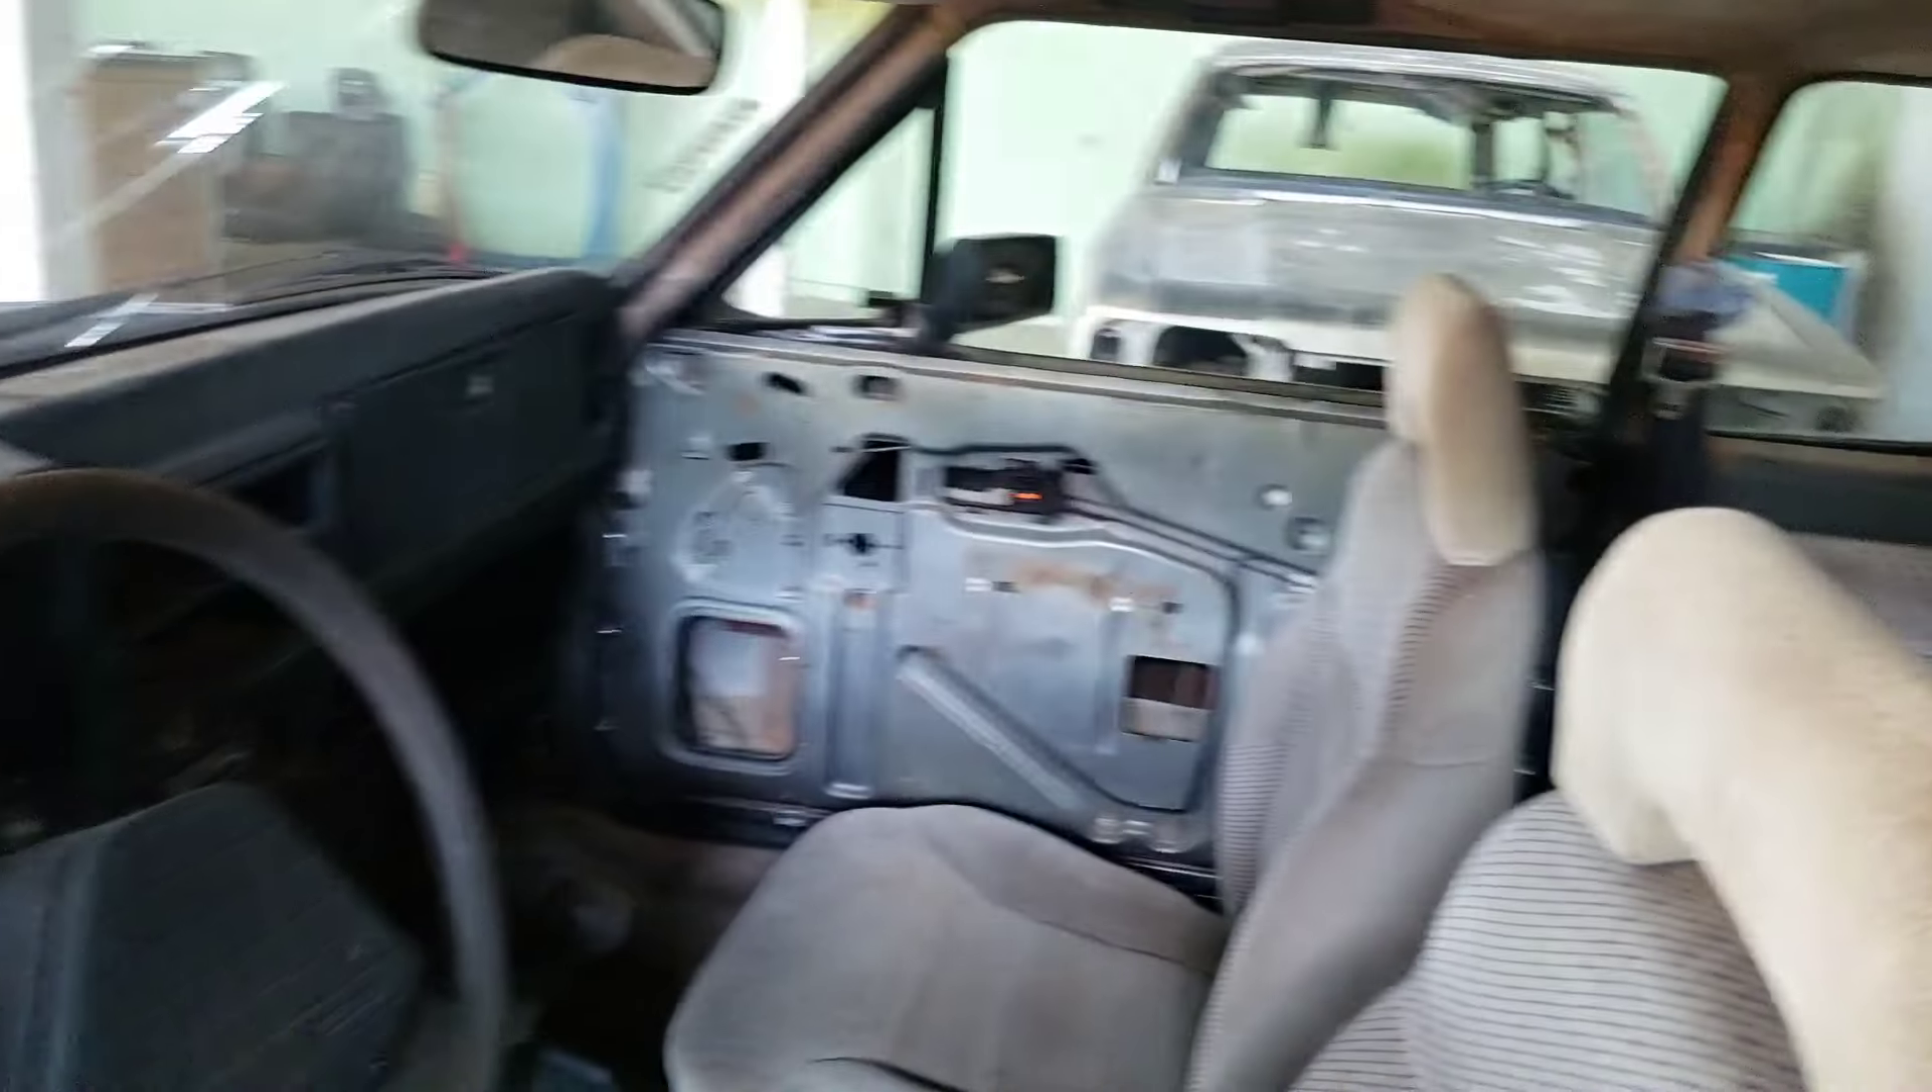A parte interna Já tá toda Montada Já Falta só Os papelões De porta.